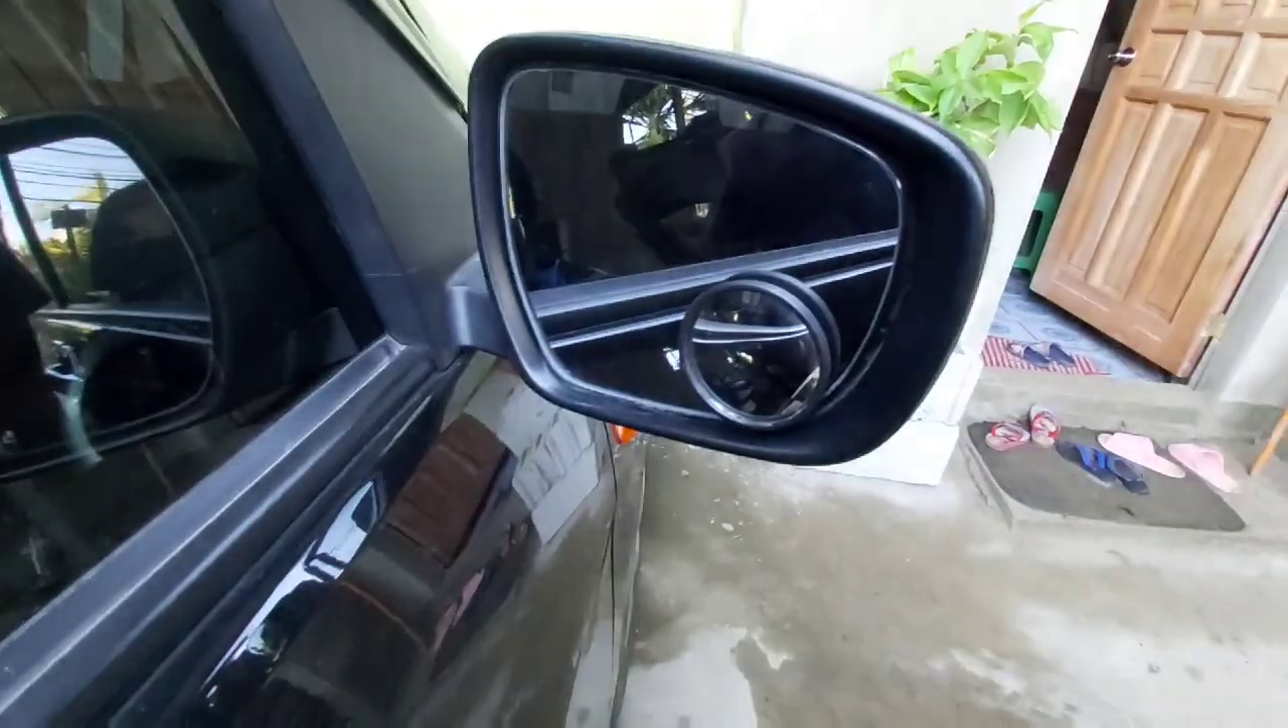So ayan guys na install na natin yung kabilang blind spot mirror.